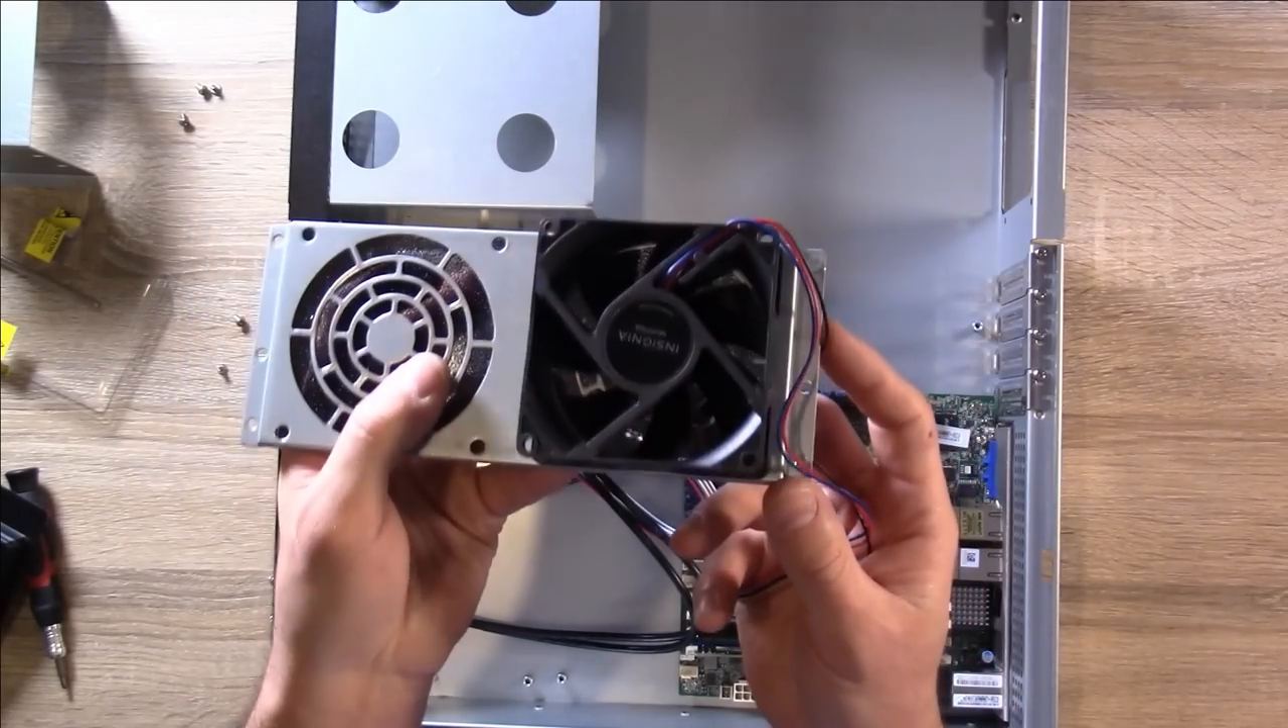So I've installed the fan onto this plate and I'm simply going to put it back into the case.